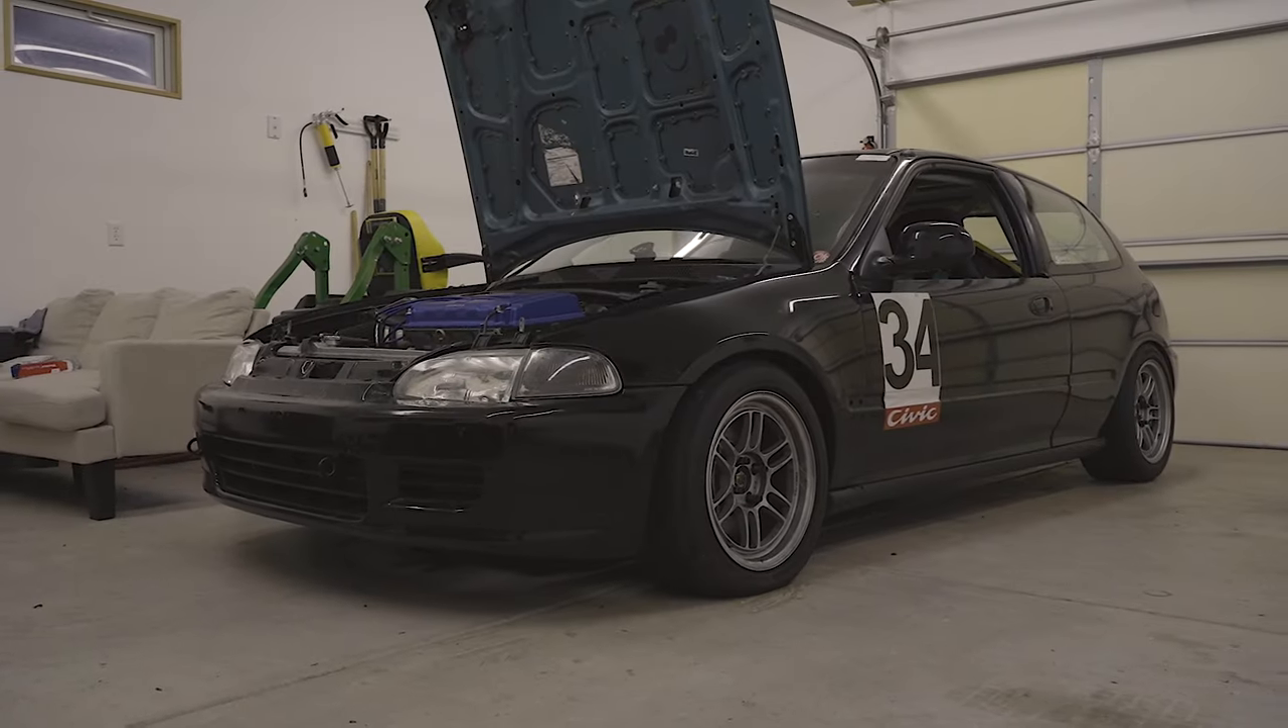I'll go ahead and get some like close-up shots of that too but I mean the bumper's on we're pretty much done here.